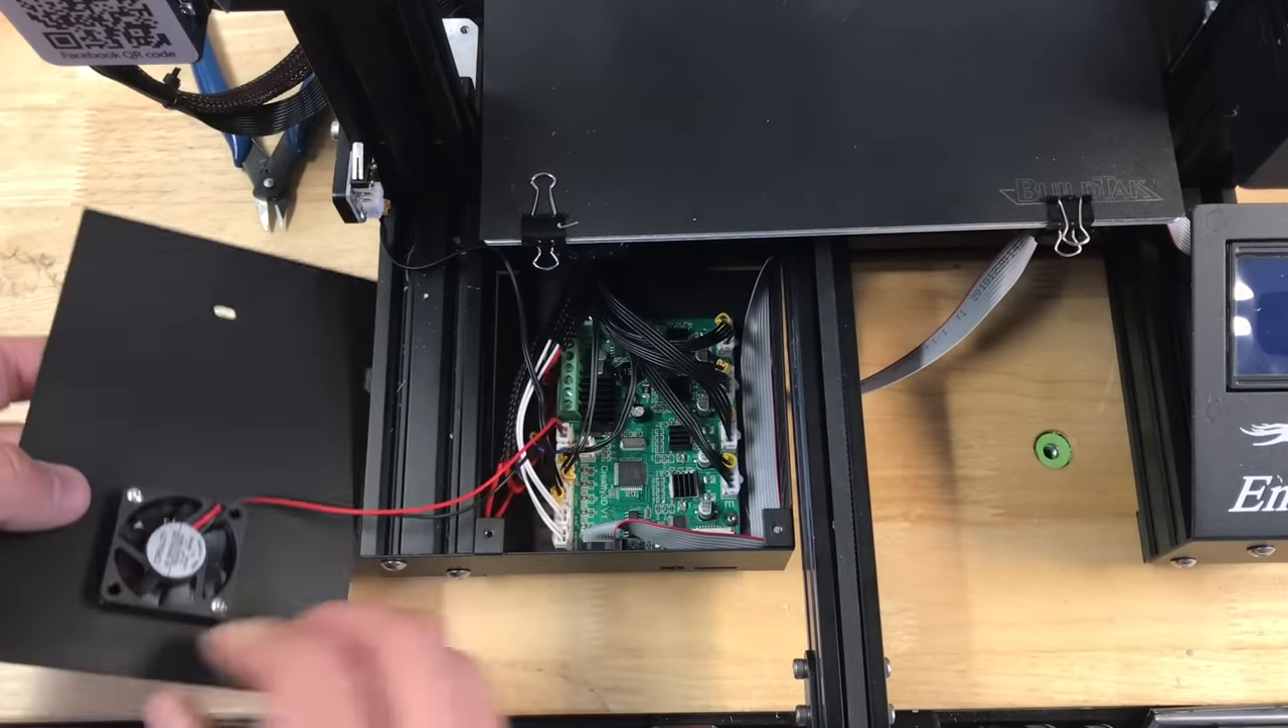I already took the screws out so now I just need to disconnect the fan and set this aside.